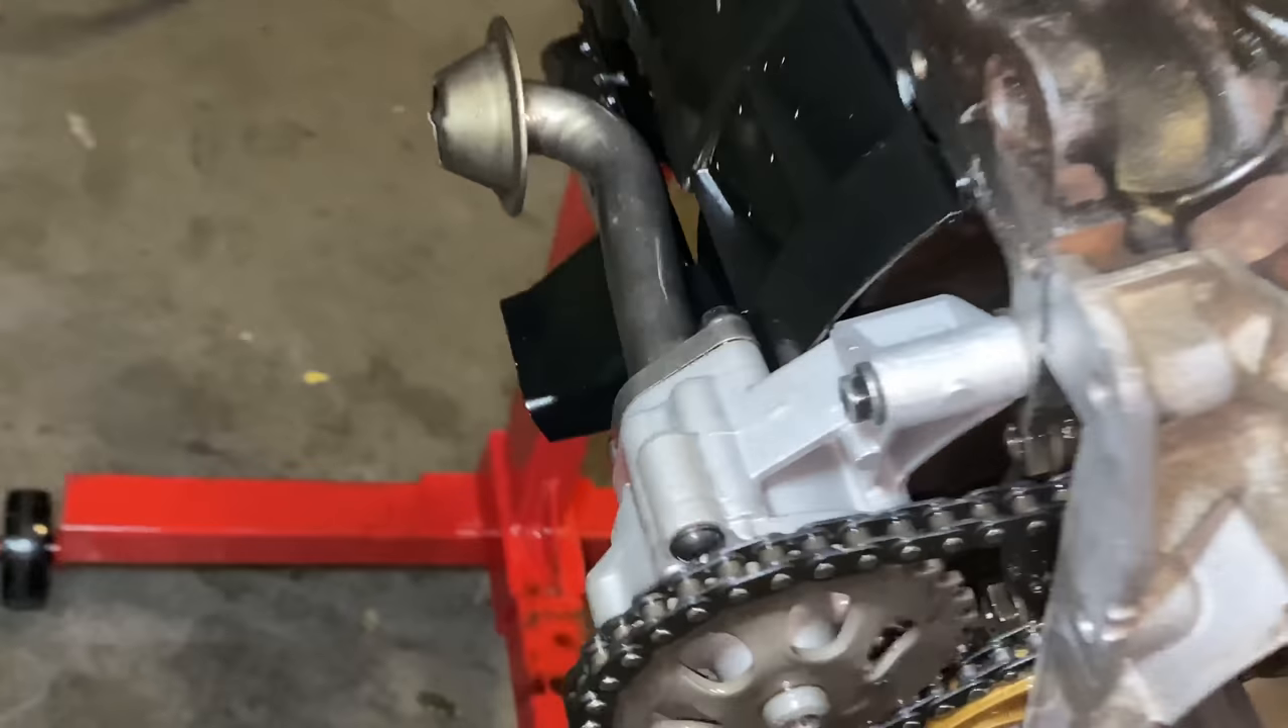So guys the block bottom and whatever you want to call It's all assembly all assembled Oil pump is in place.